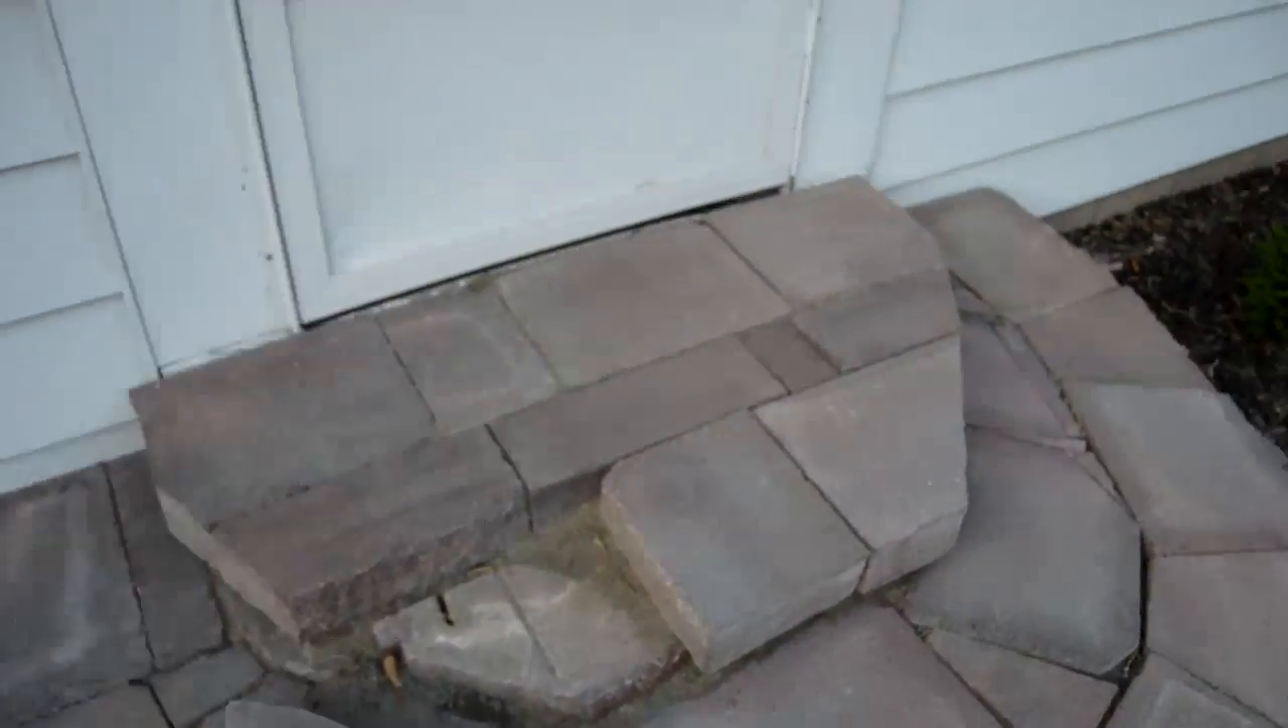There's massive gaps in the lower parts of the steps.